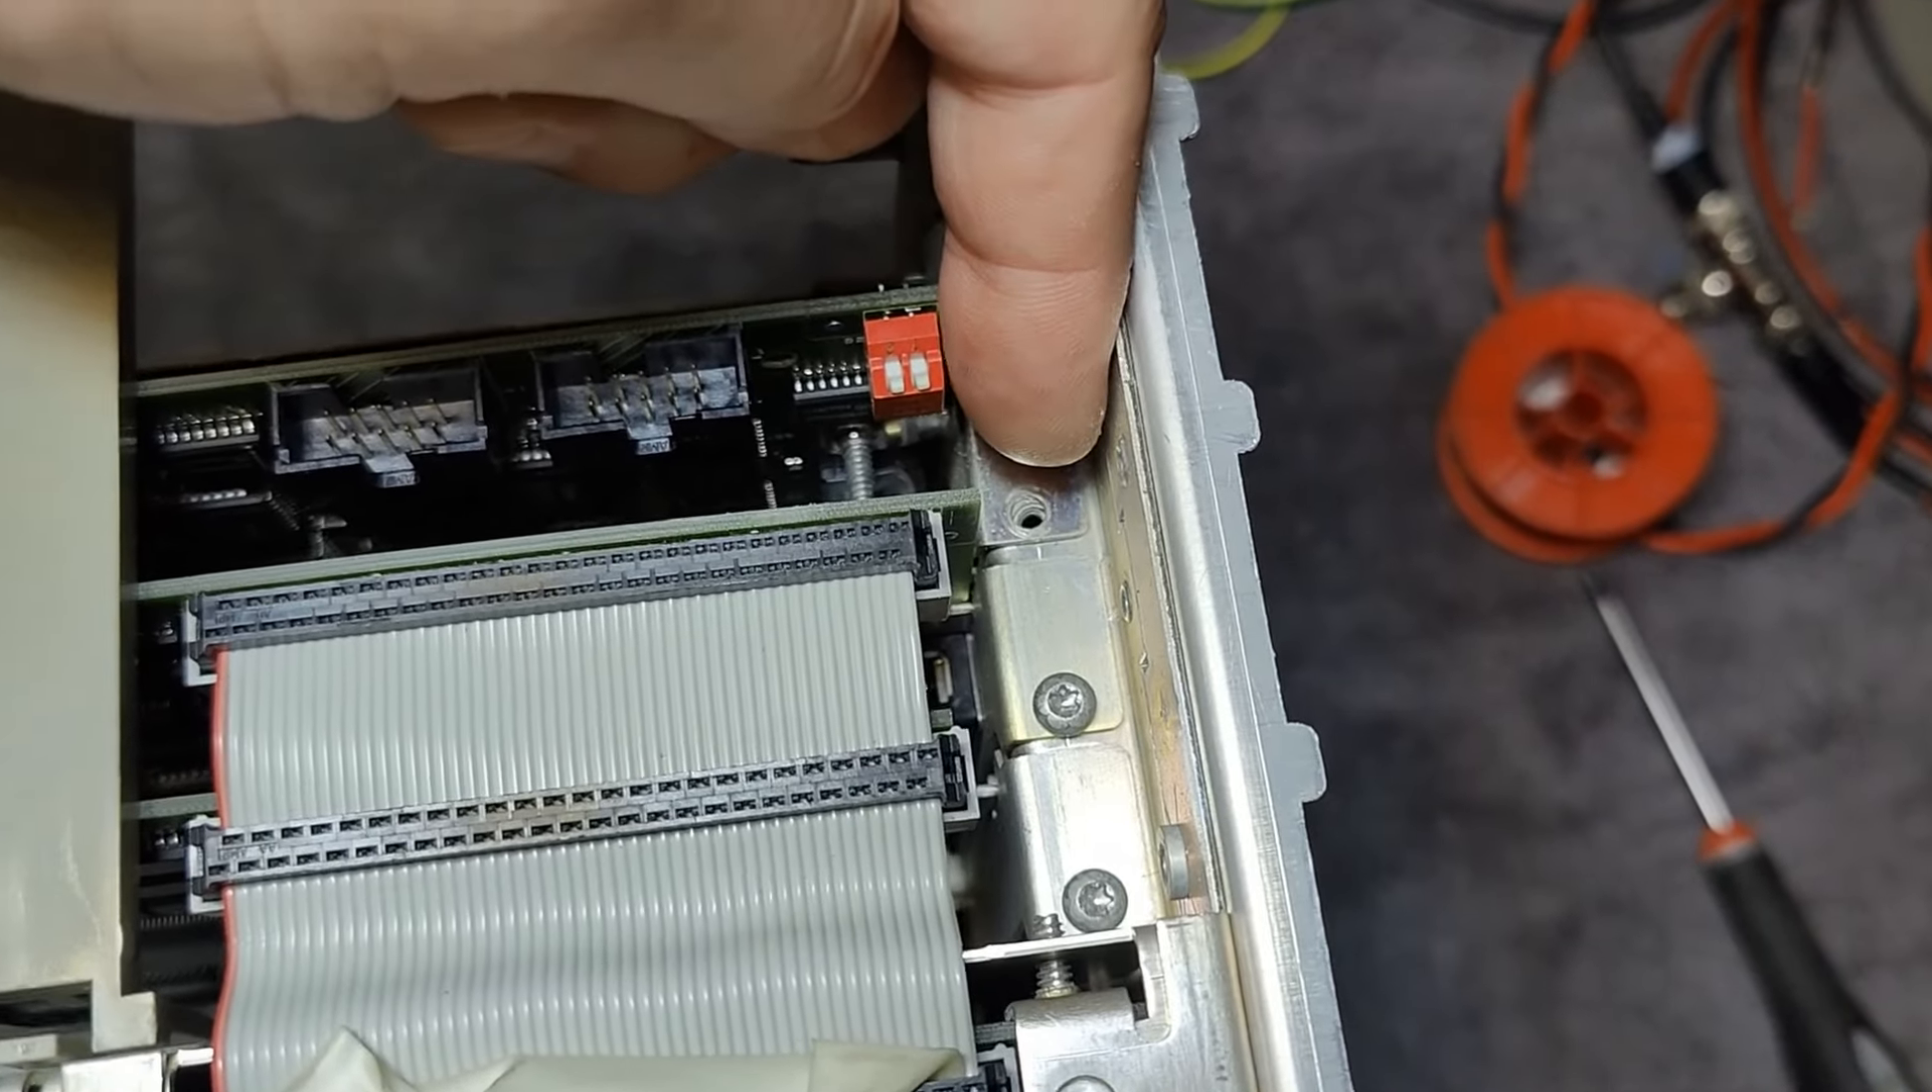We've got a missing screw here.